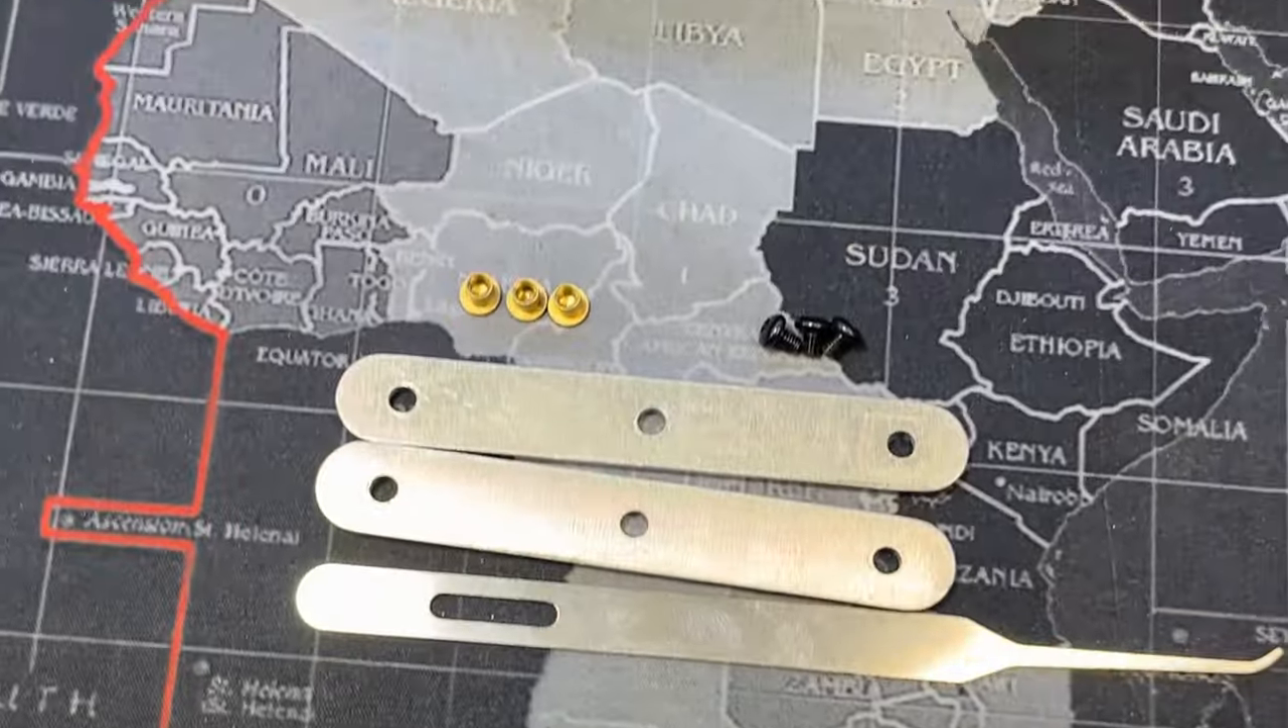We have our screws already out.